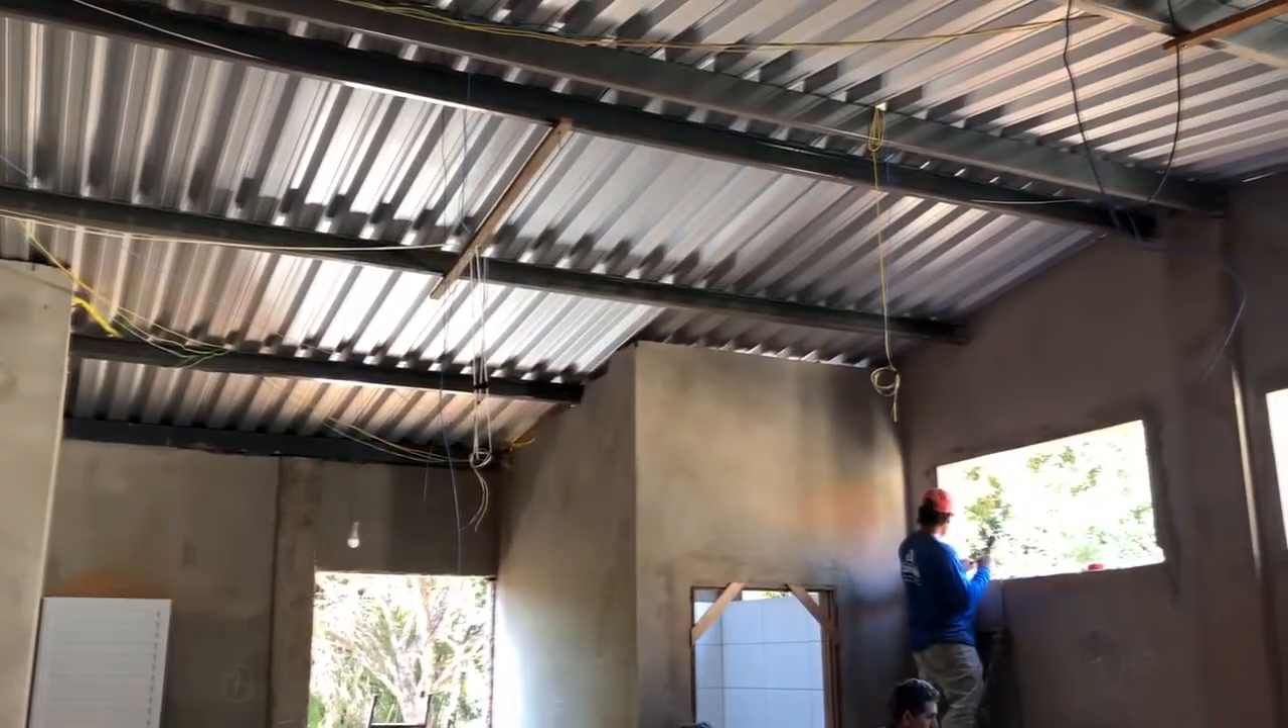Ainda estamos sem o forro, o forro será de PVC, mas já está colocado aqui toda a fiação elétrica.